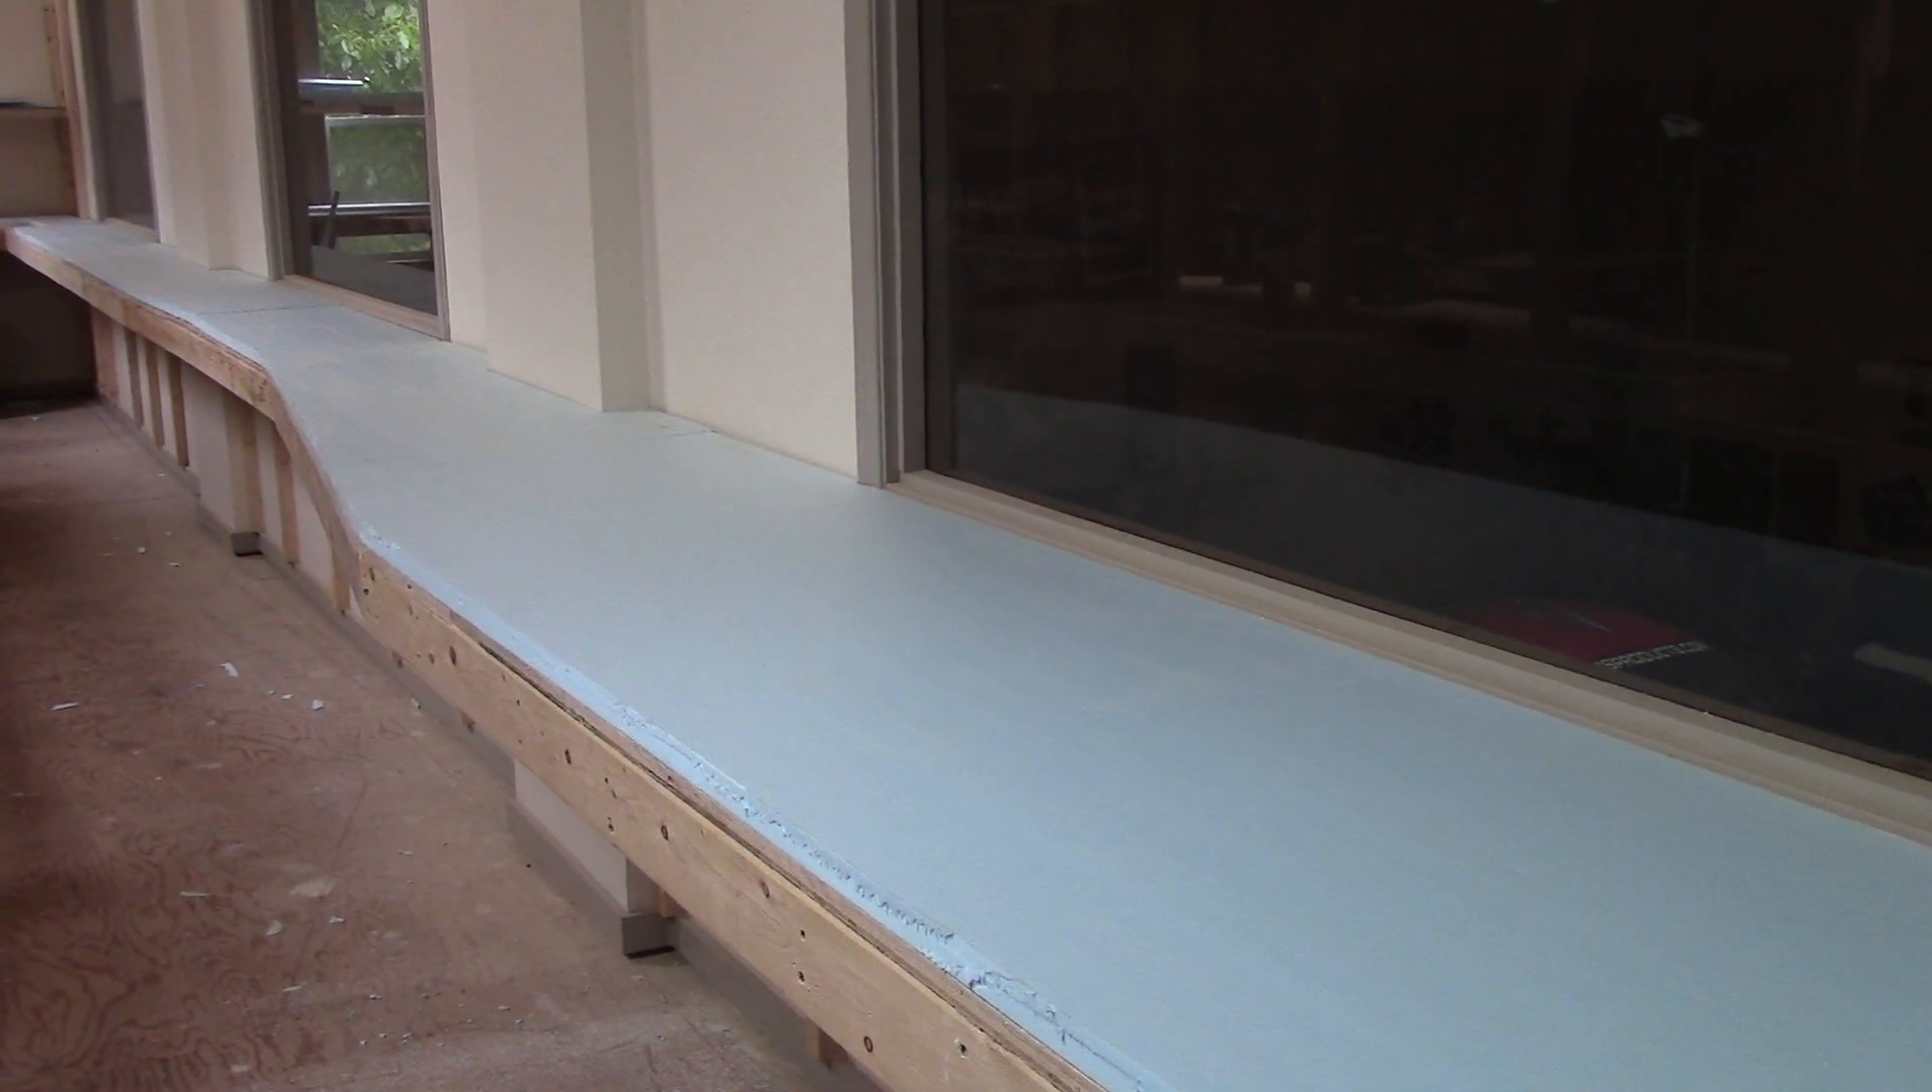So as you can see I have cut and fitted the foam in place on the branch line.